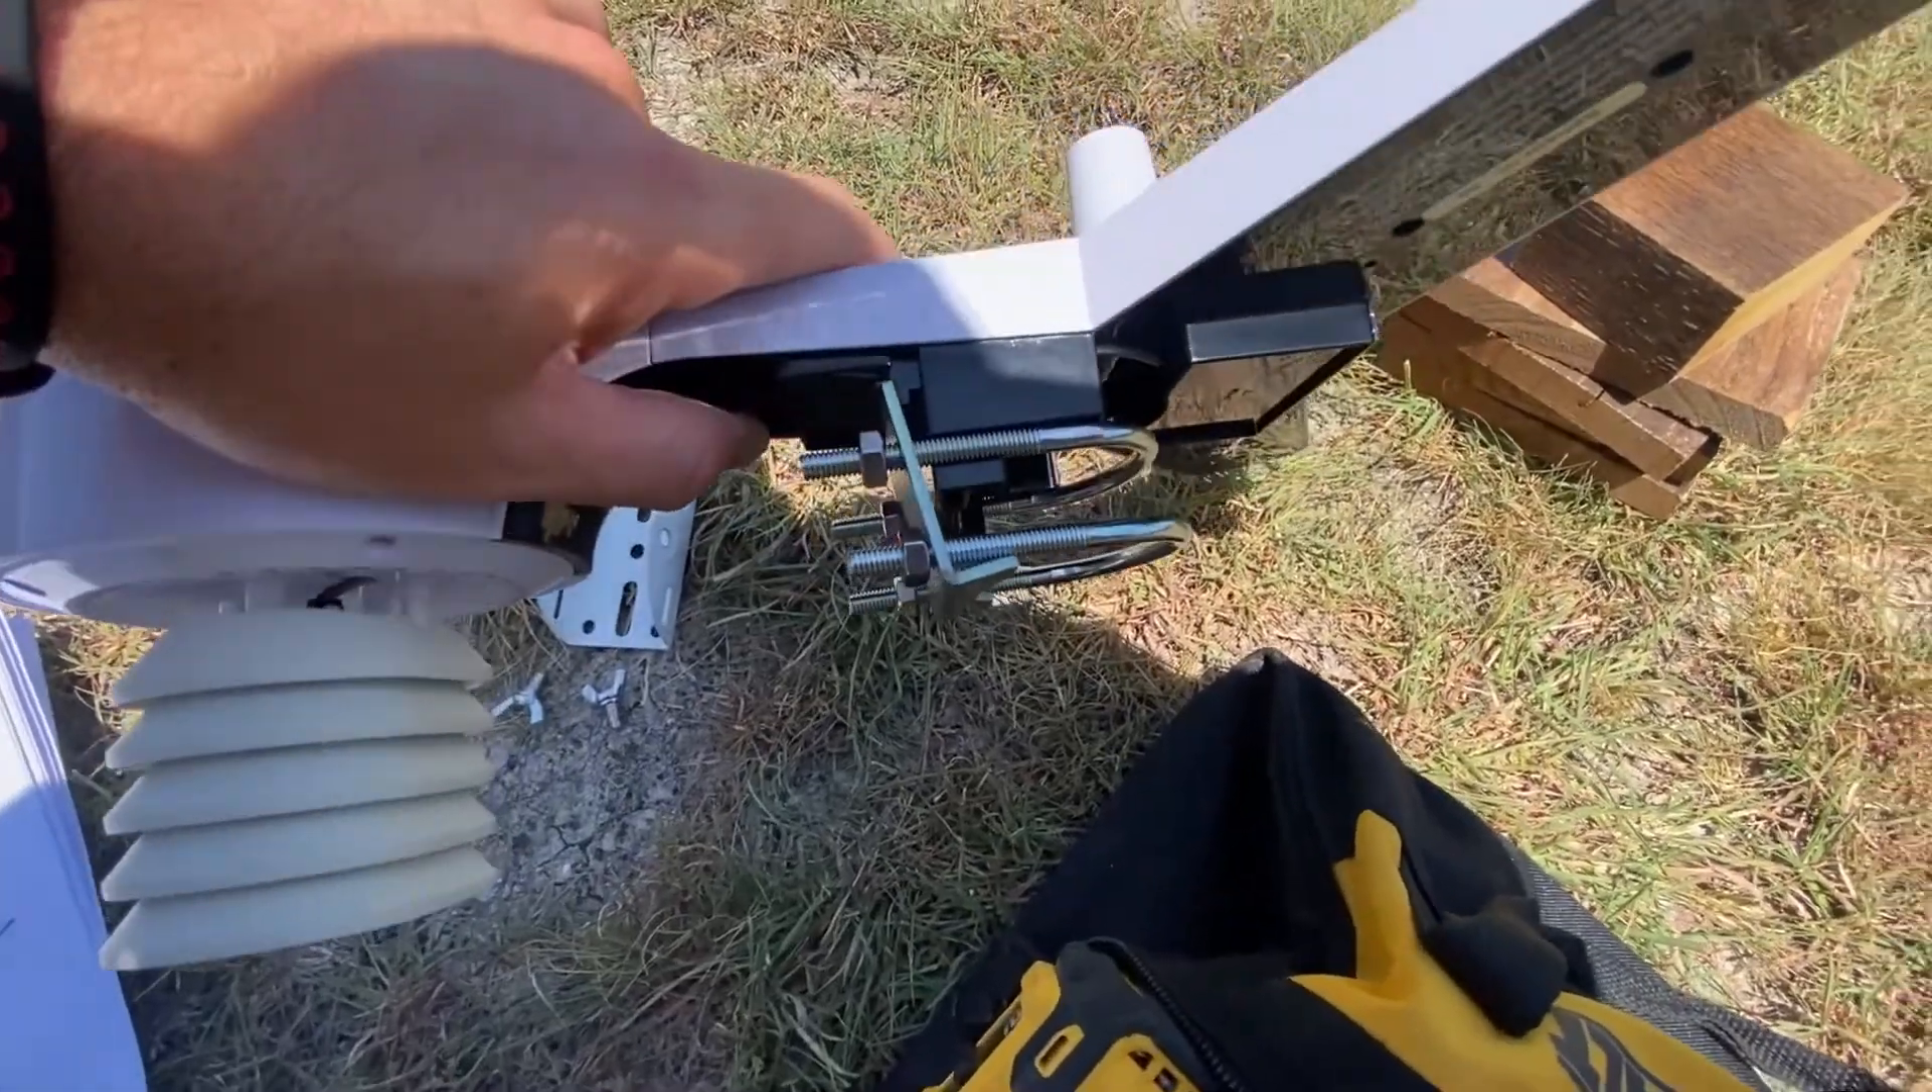So we have both the U-bolts on the weather station.